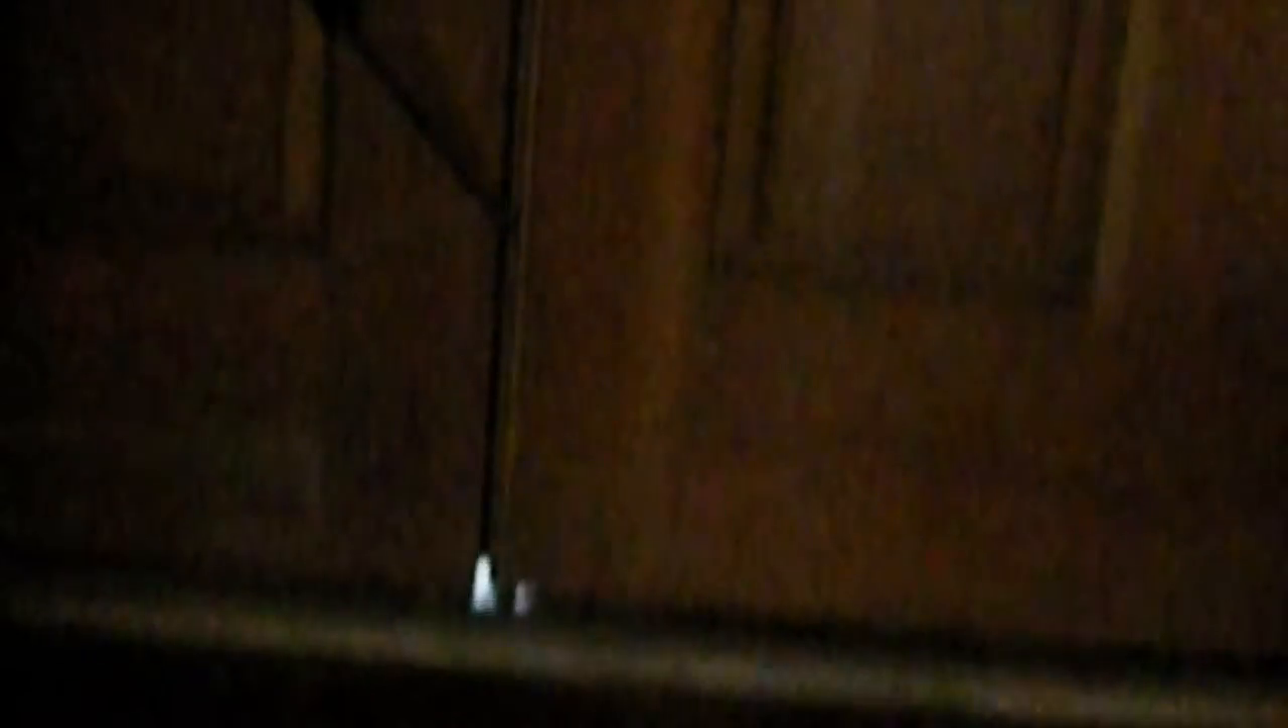And you can see that this door has quite a bit of daylight coming through right here. That's not going to do you any favors with your electric bill, your air conditioning bill, your heating bill, that type of stuff.